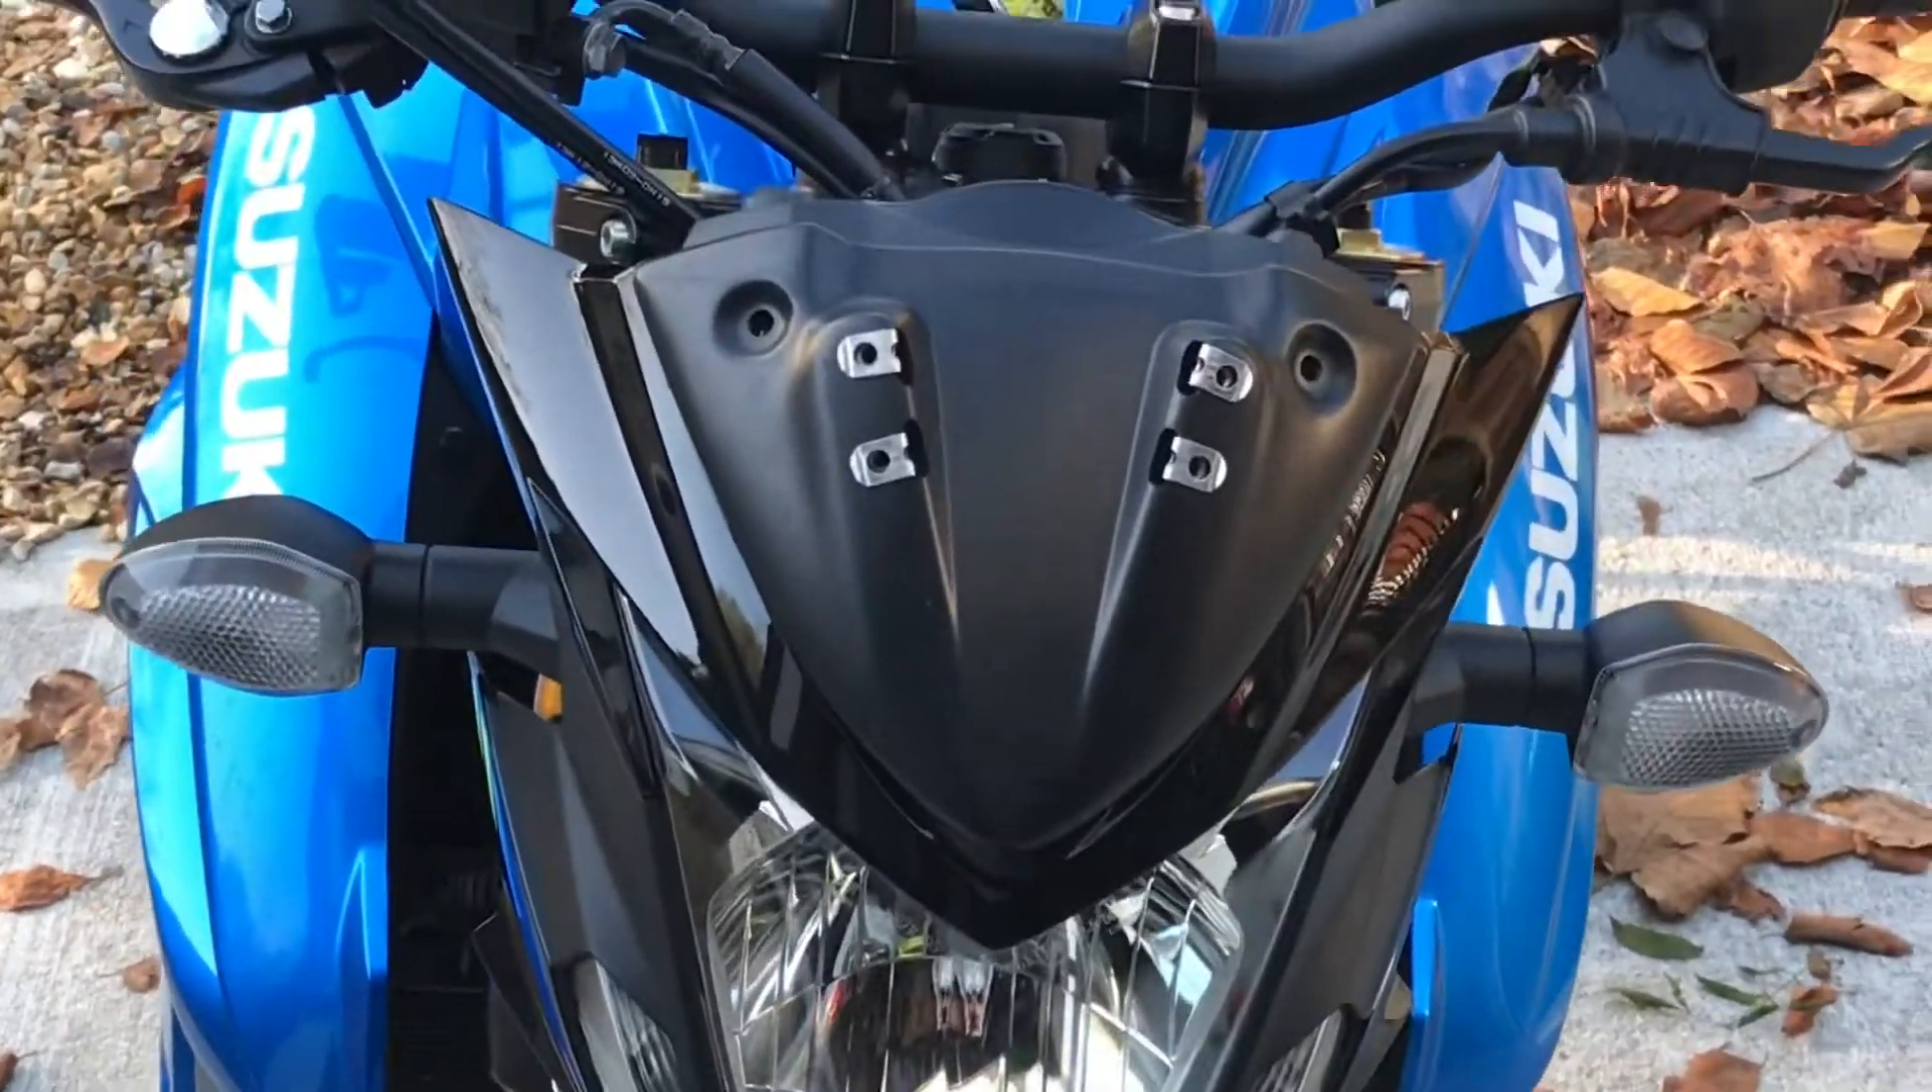I haven't really put the bolts in the top yet.